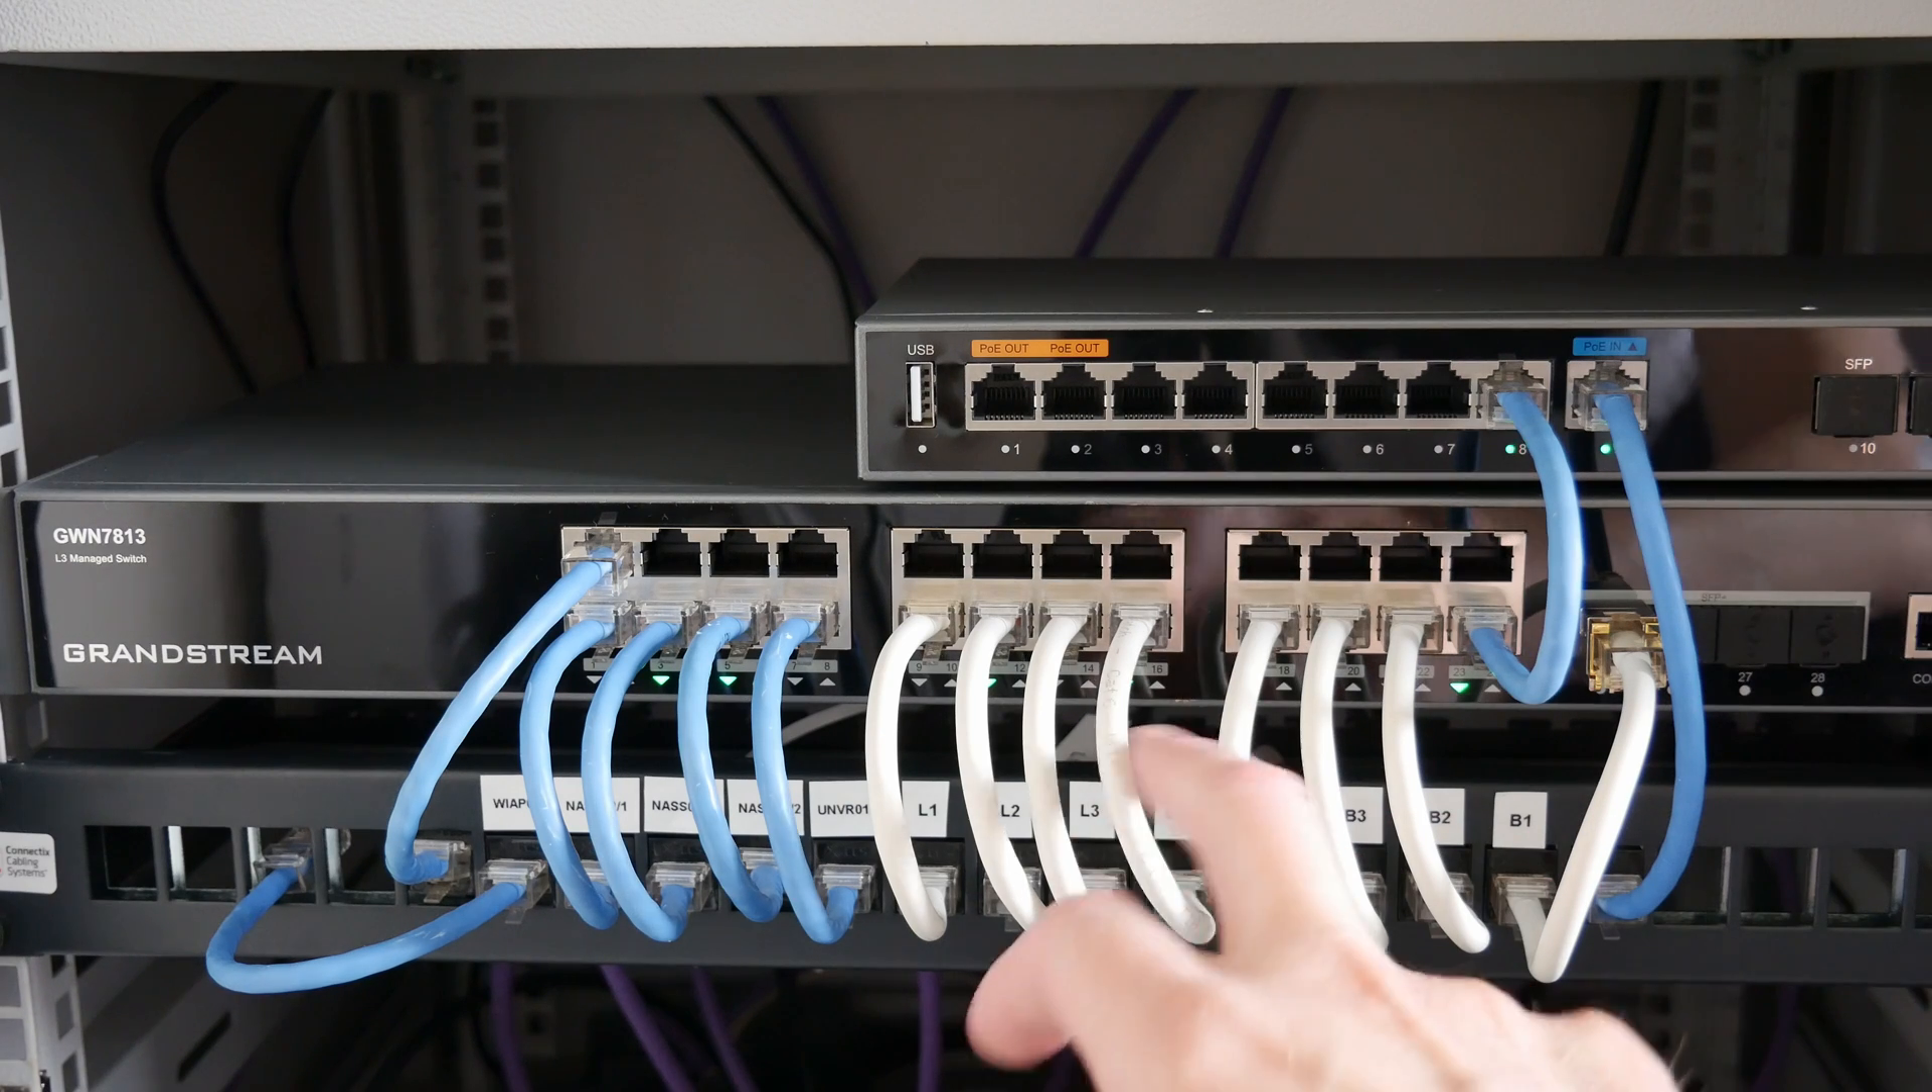I've got them all connected and as you can see the patch panel is a lot neater now it has the cables all connected labelled up.